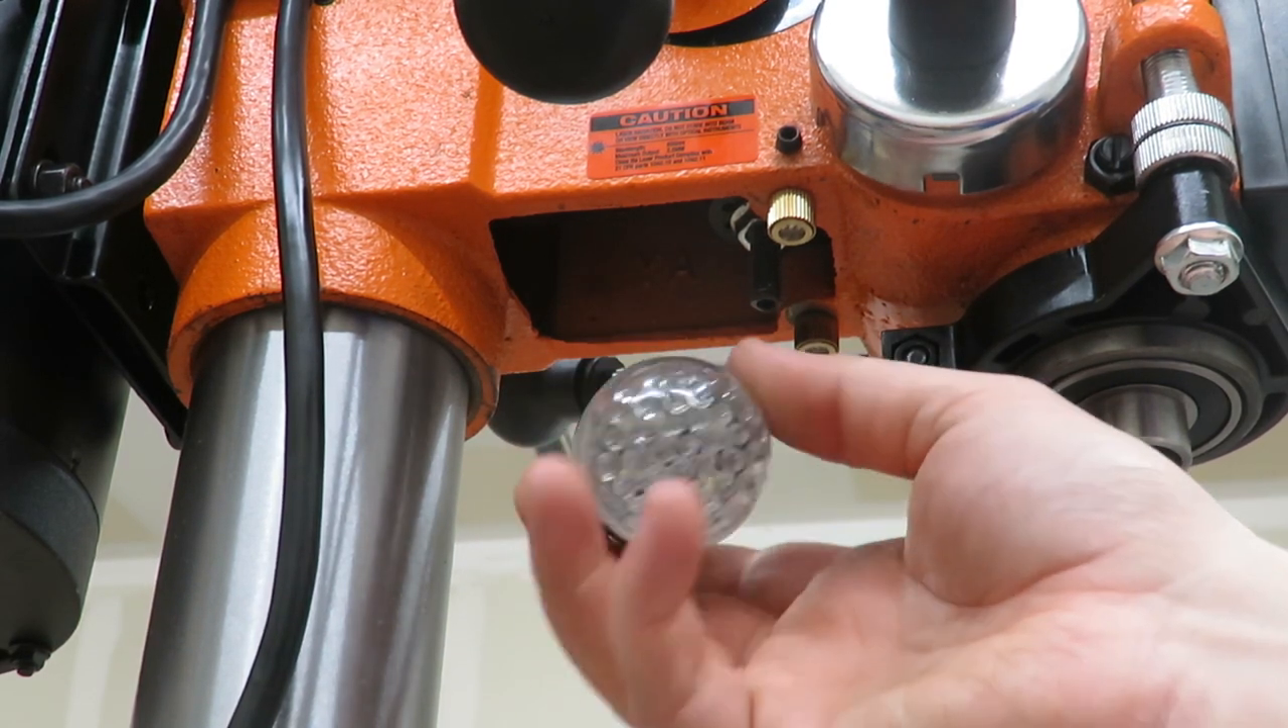So, the next part of the manual just basically talks about the light bulb and you can see that here. I went ahead and removed it.